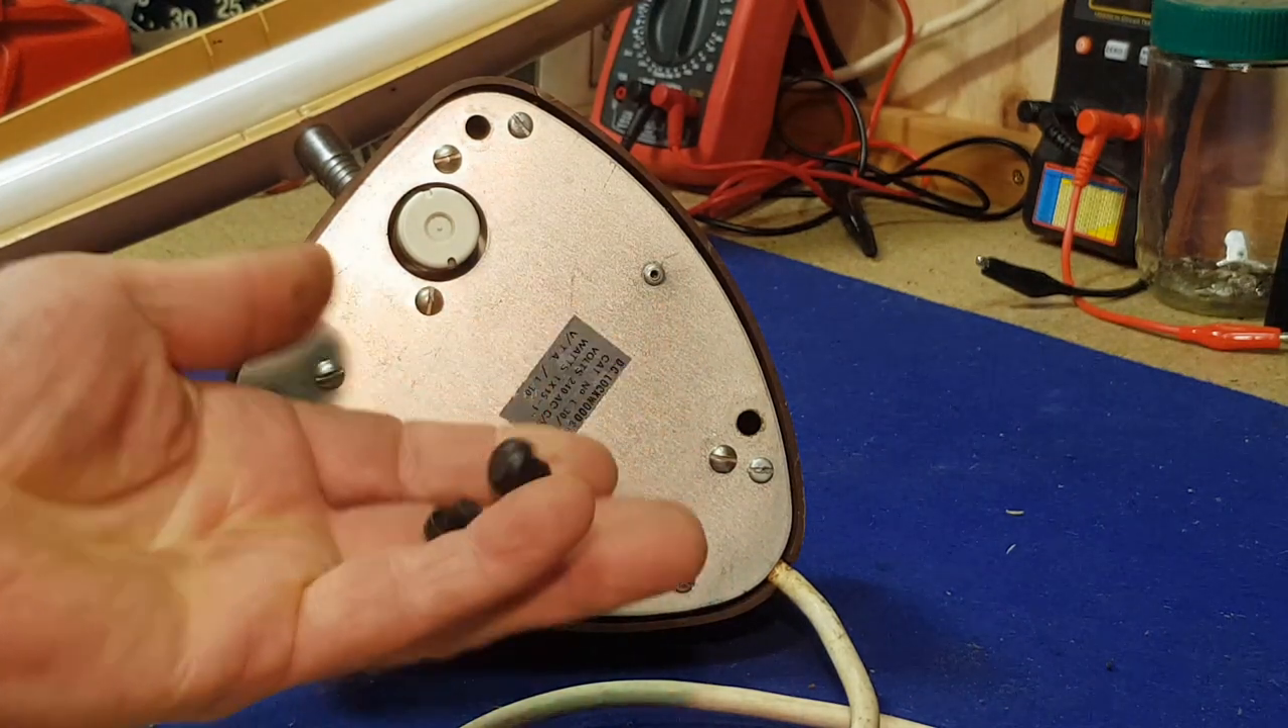Okay, now I've removed the other rubber feet.